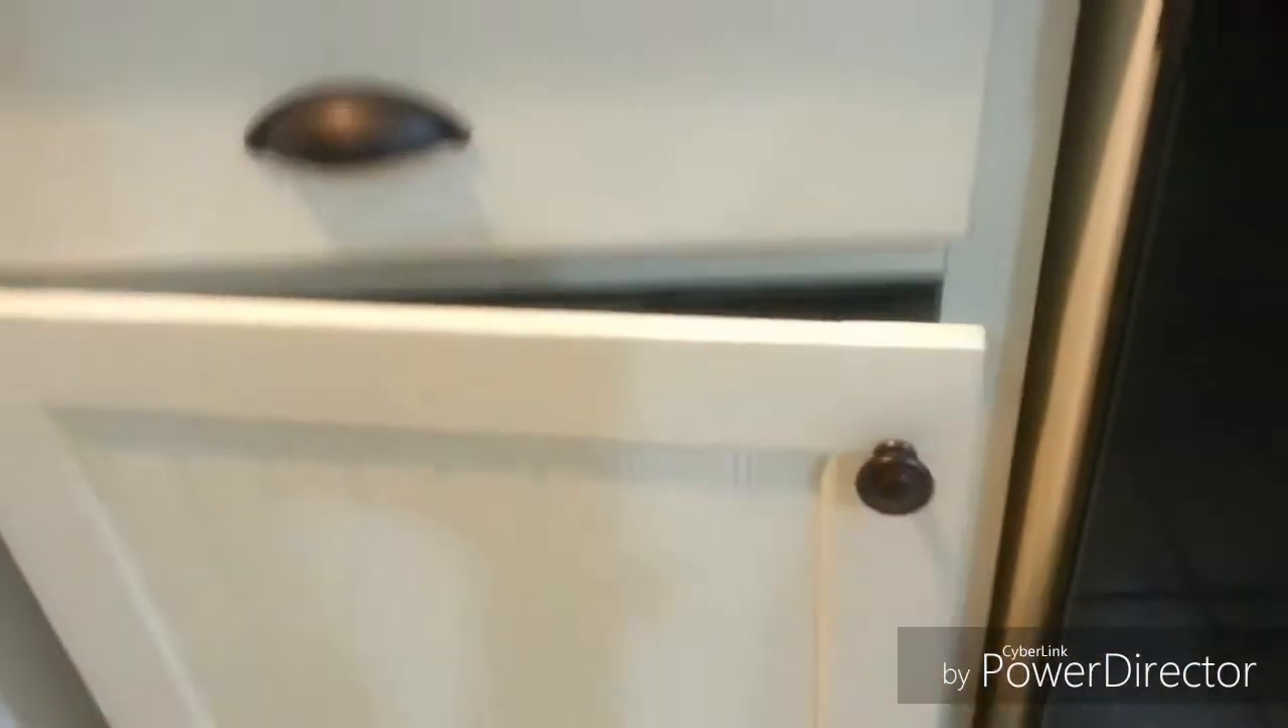All done, my beautiful new cabinet doors, custom built by my hubby himself. Yep, they're all done and installed.